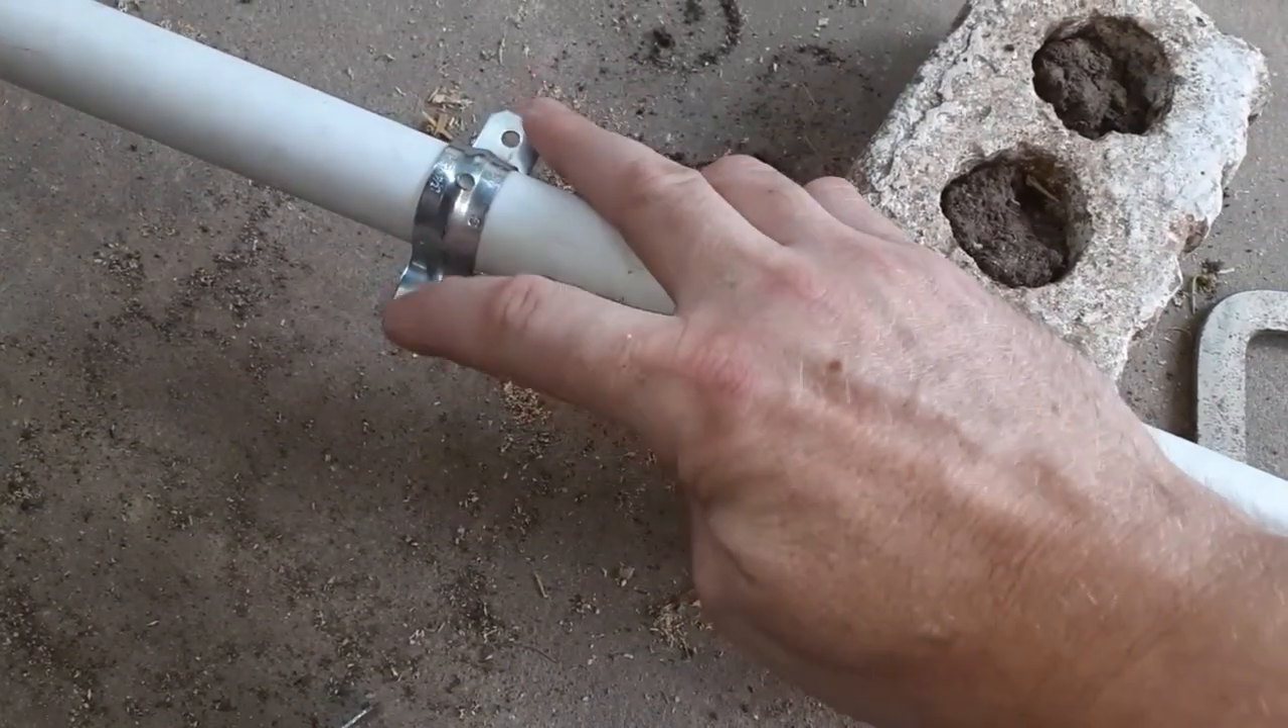I have some 3 quarter inch conduit straps that fits right on my 3 quarter inch PVC pipe.